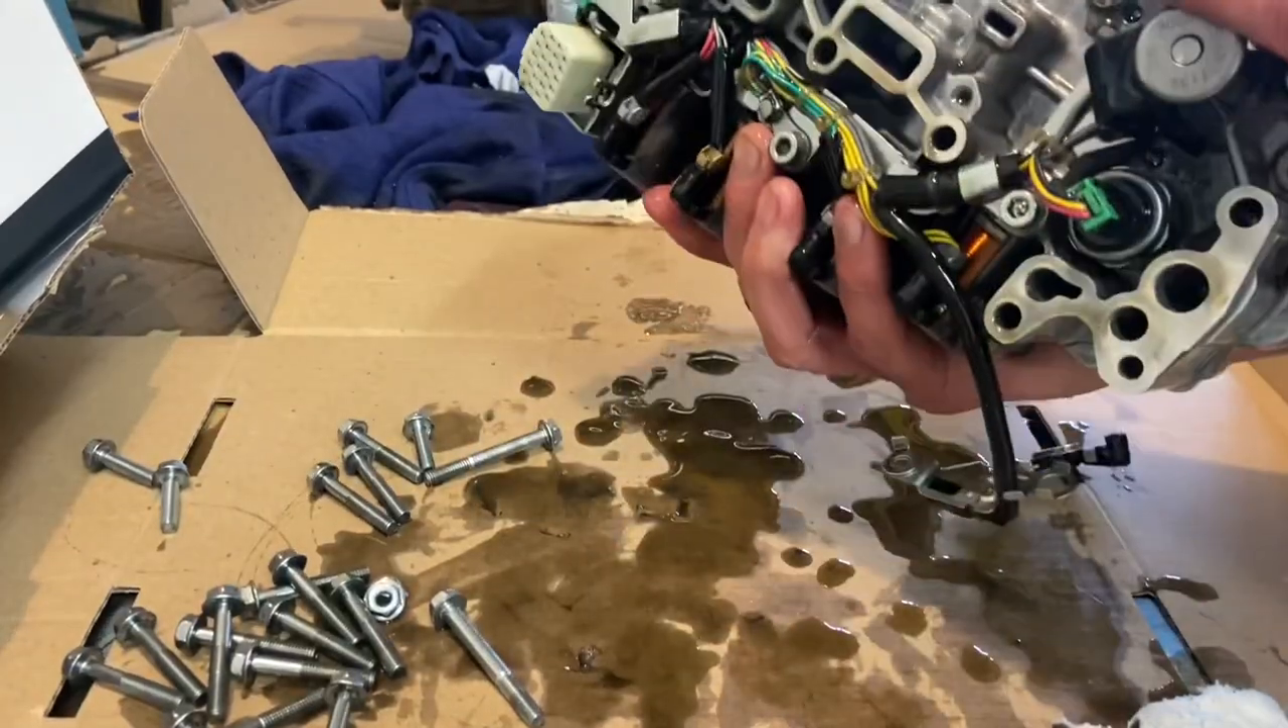So we got all the bolts out.